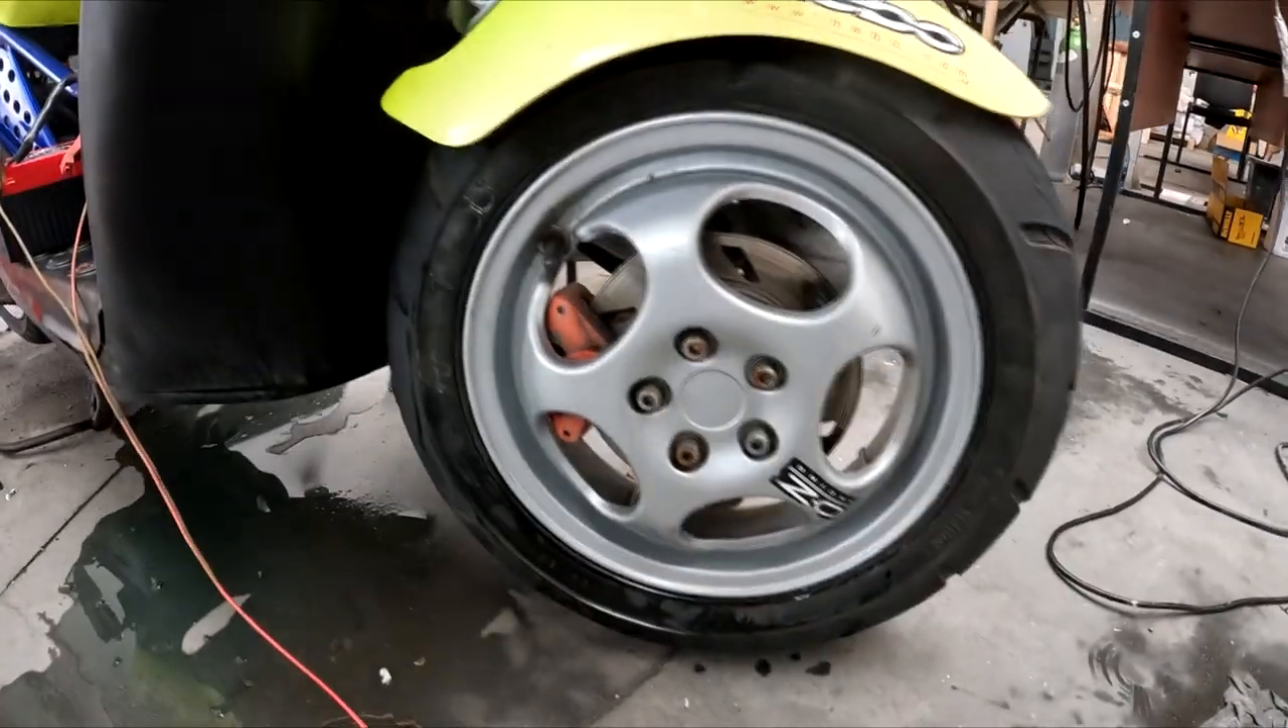A ja w tym czasie założyłem koła. Poczyściłem je.